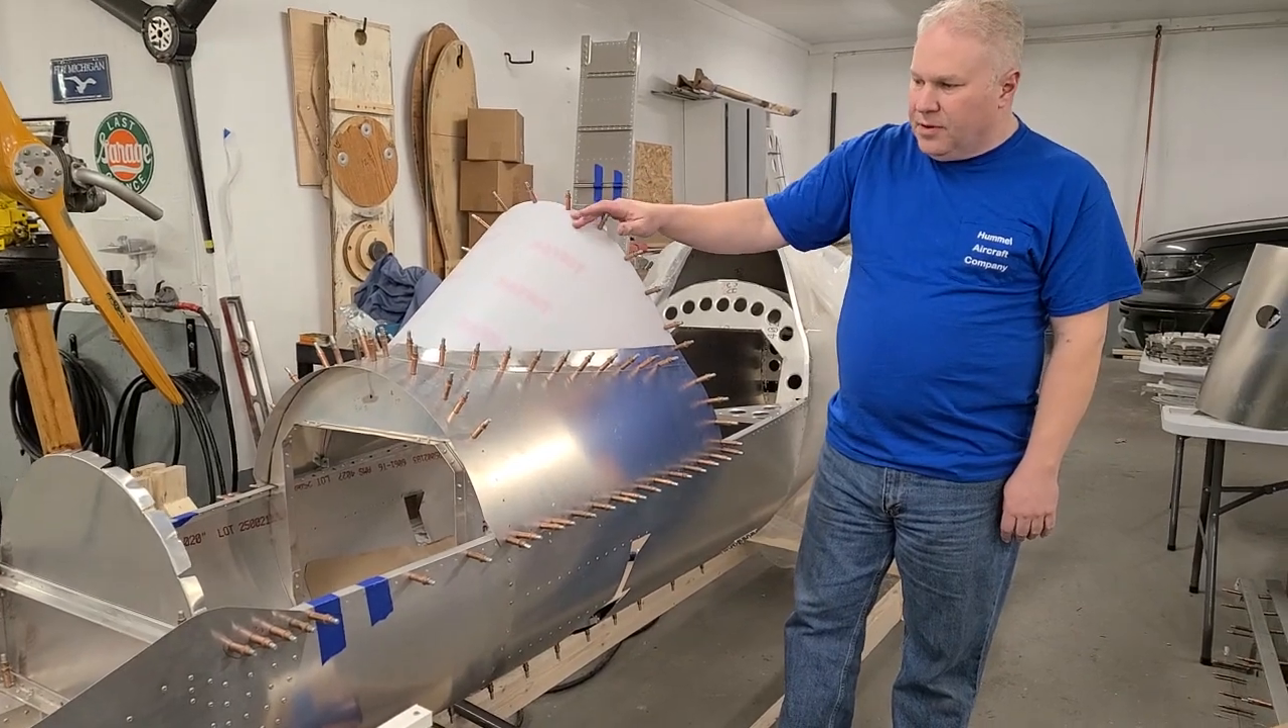So, you can see the windshield is not fully riveted in here yet.